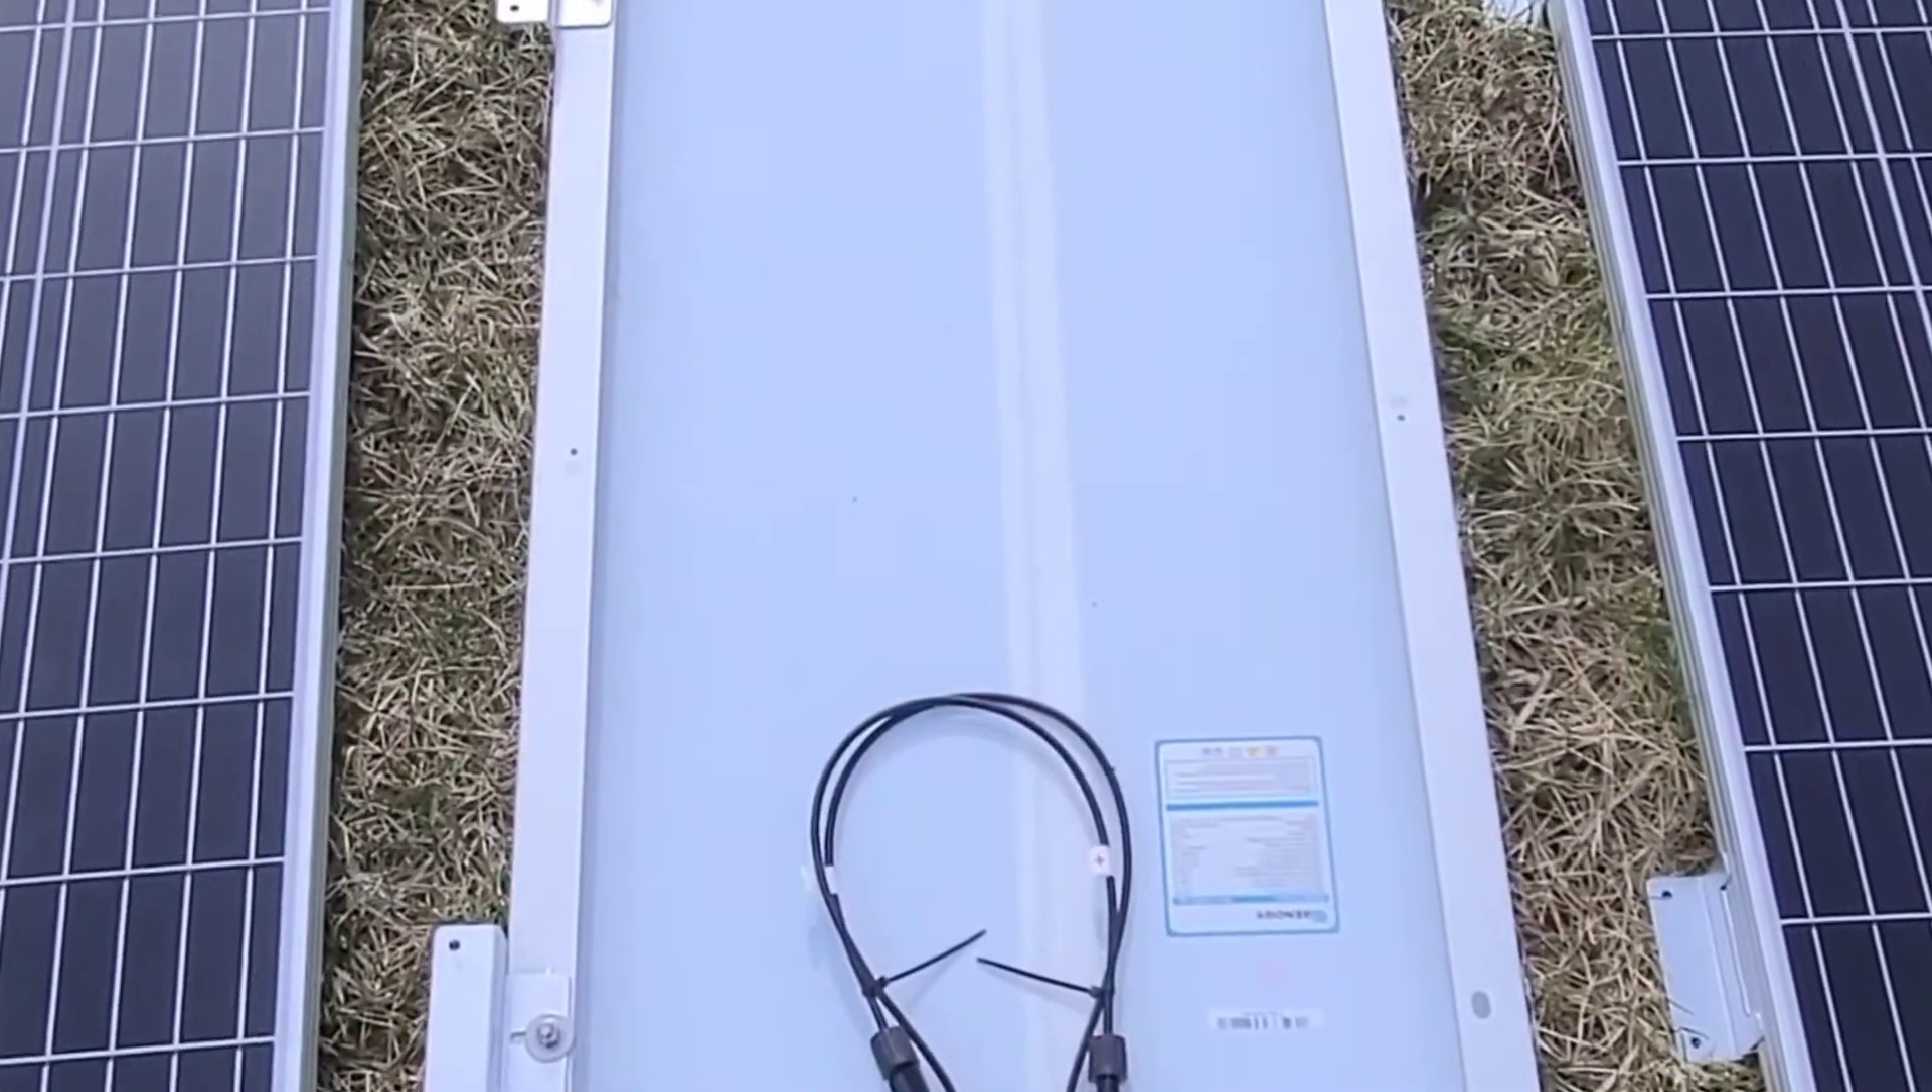I mounted the brackets to the solar panels.